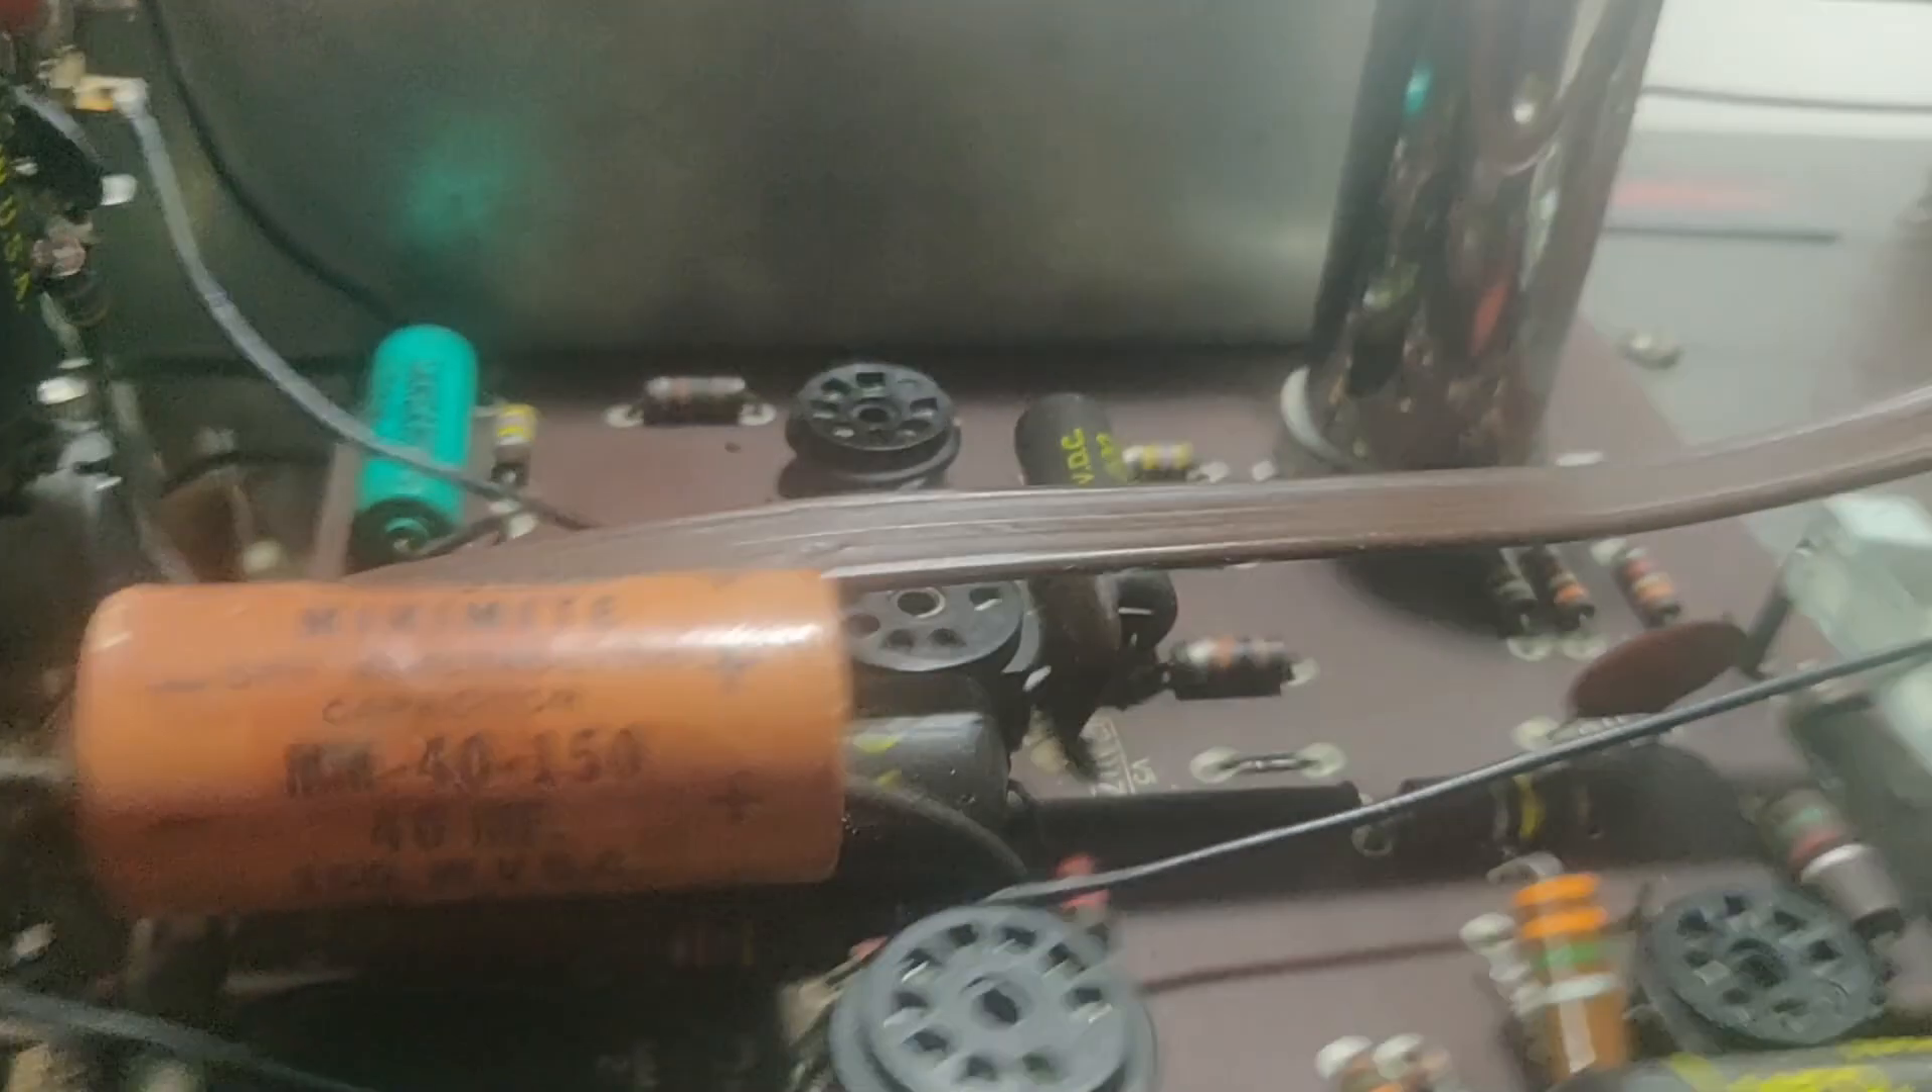Los tubos los he retirado como ven acá están solamente los sockets.